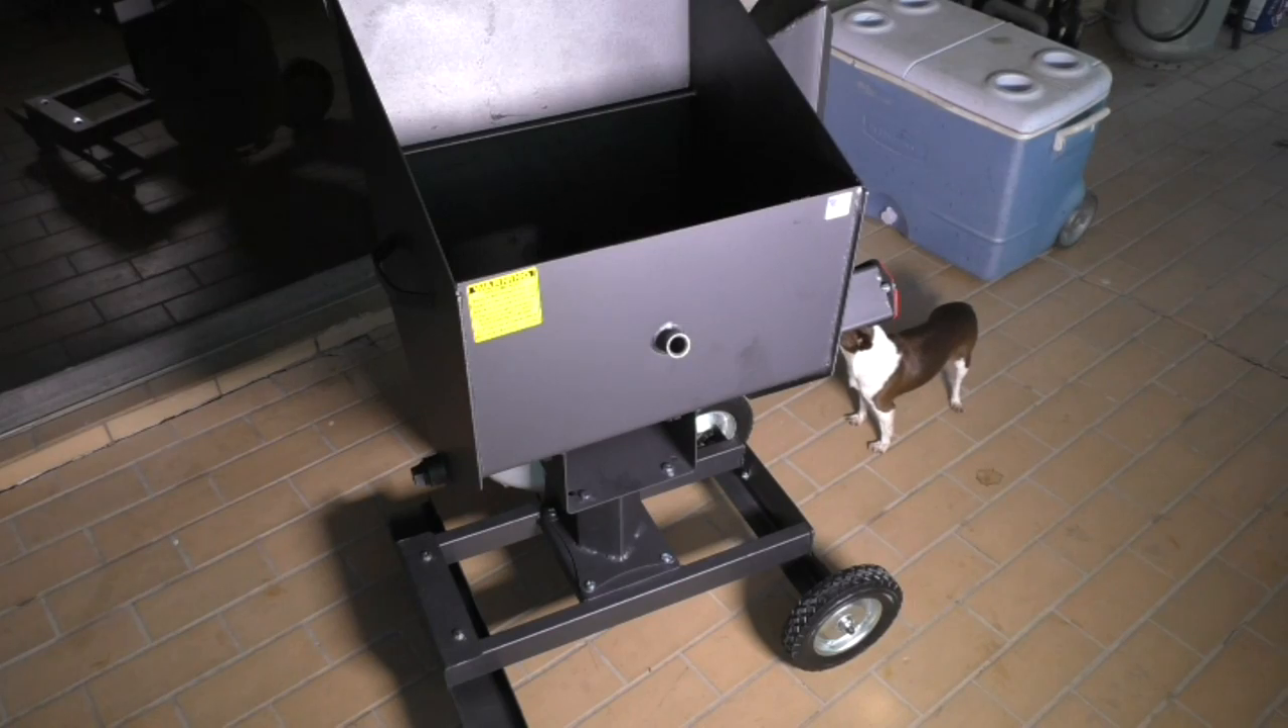Okay y 'all basic assembly is done. I still need to put the thermometer in it.